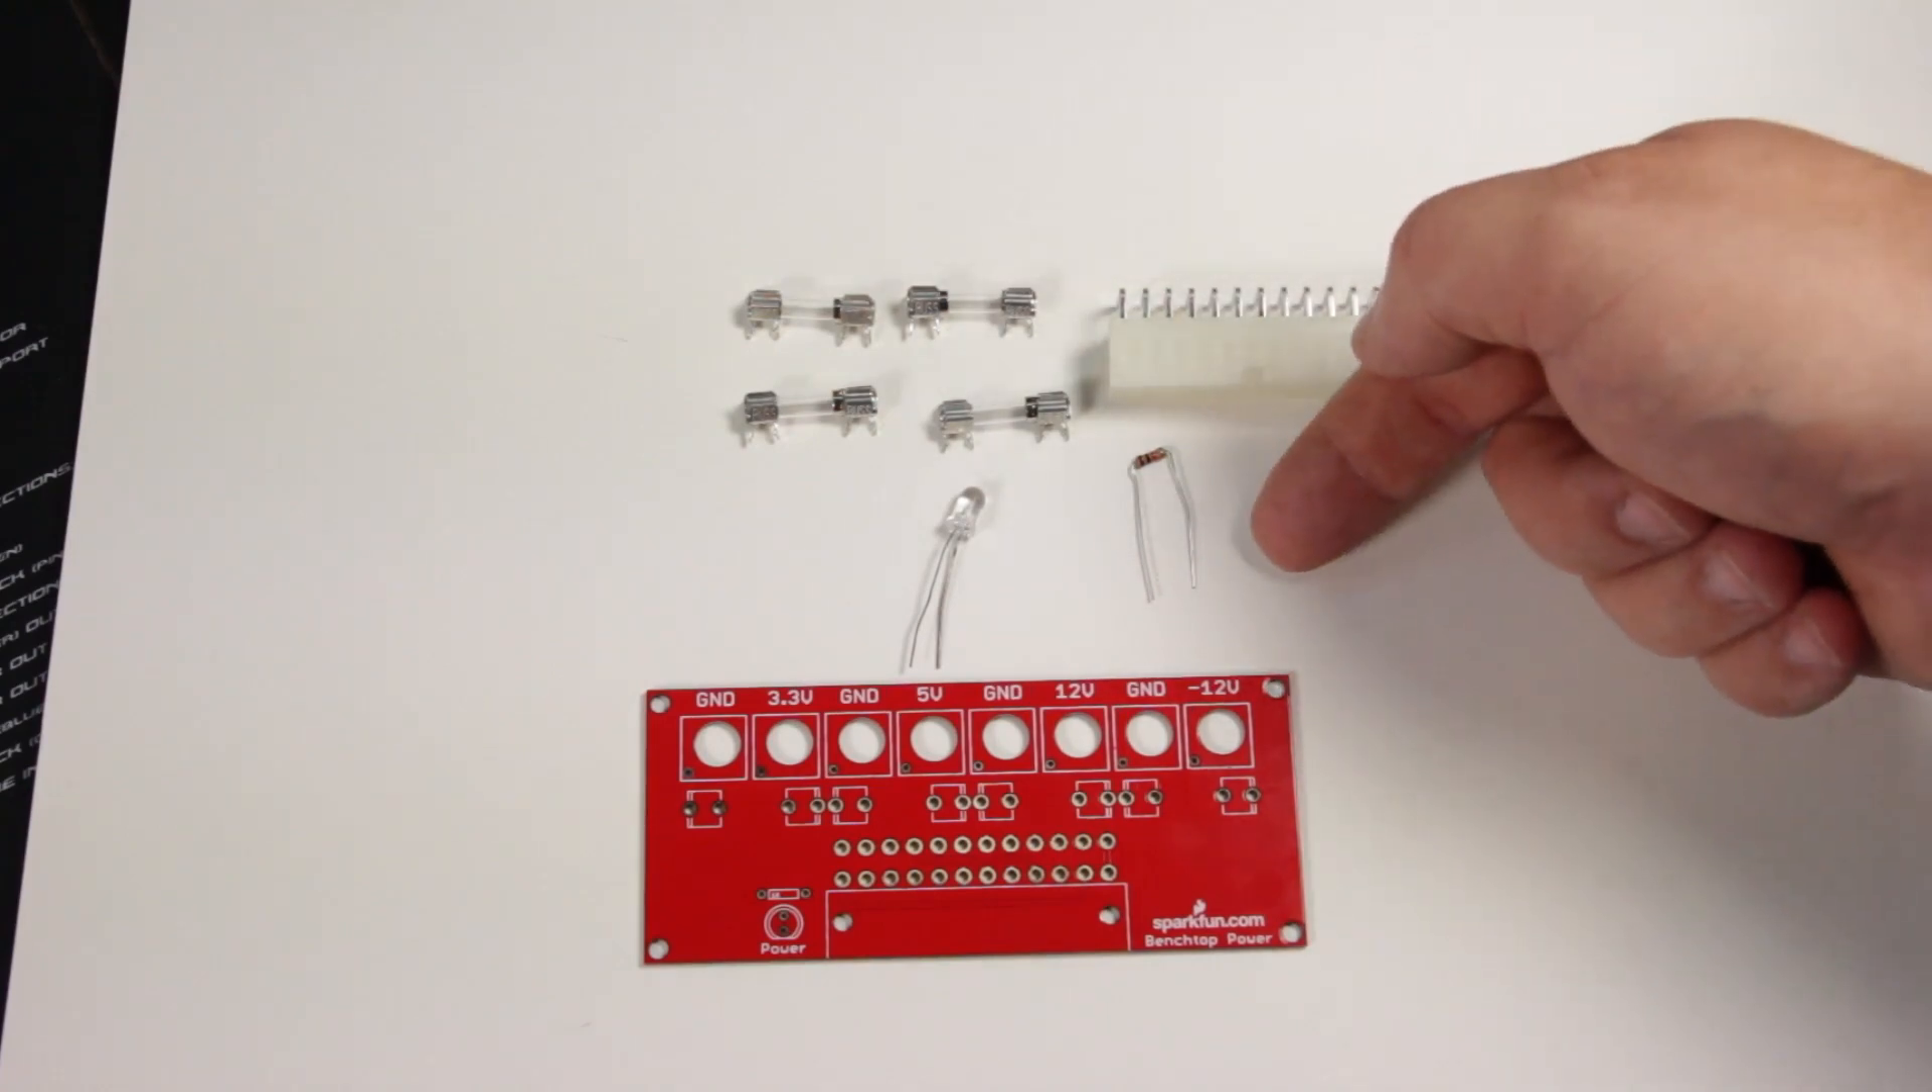You'll notice that I've already attached the fuses to their little mounting clips this helps keep them correctly oriented when soldering them on.